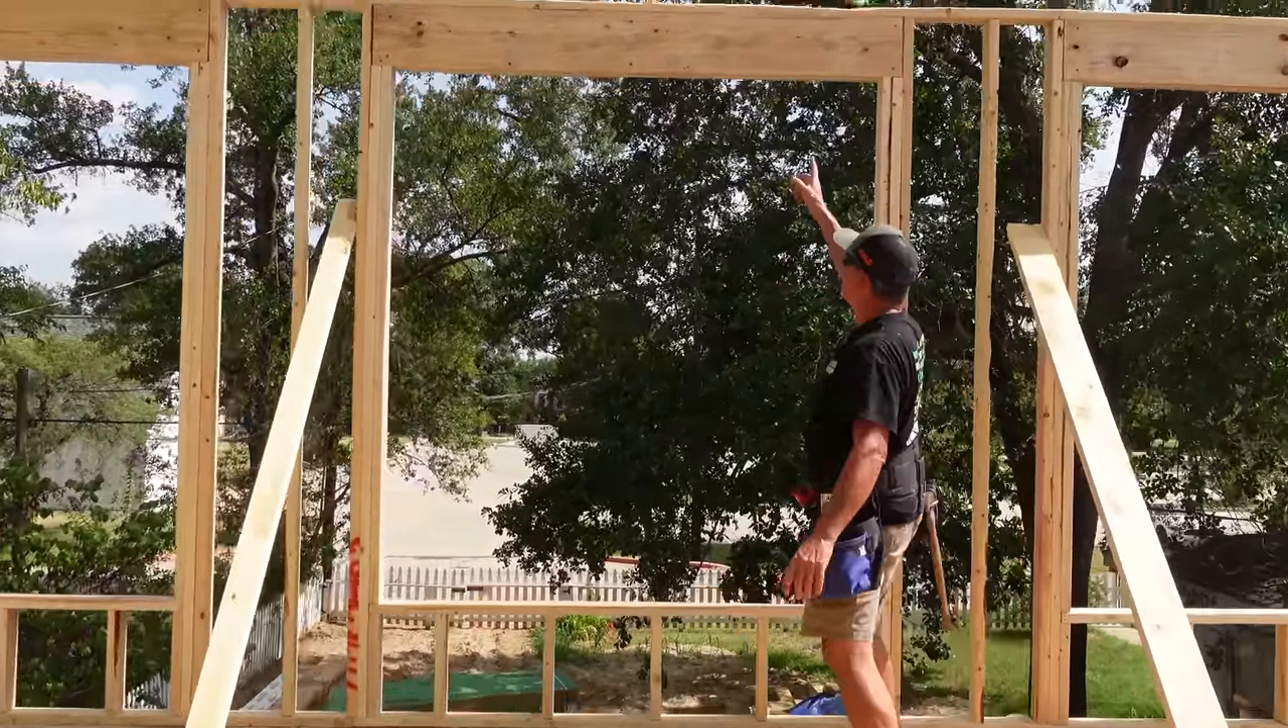All right gang, we're all done with the front wall framing, and it looks absolutely awesome.